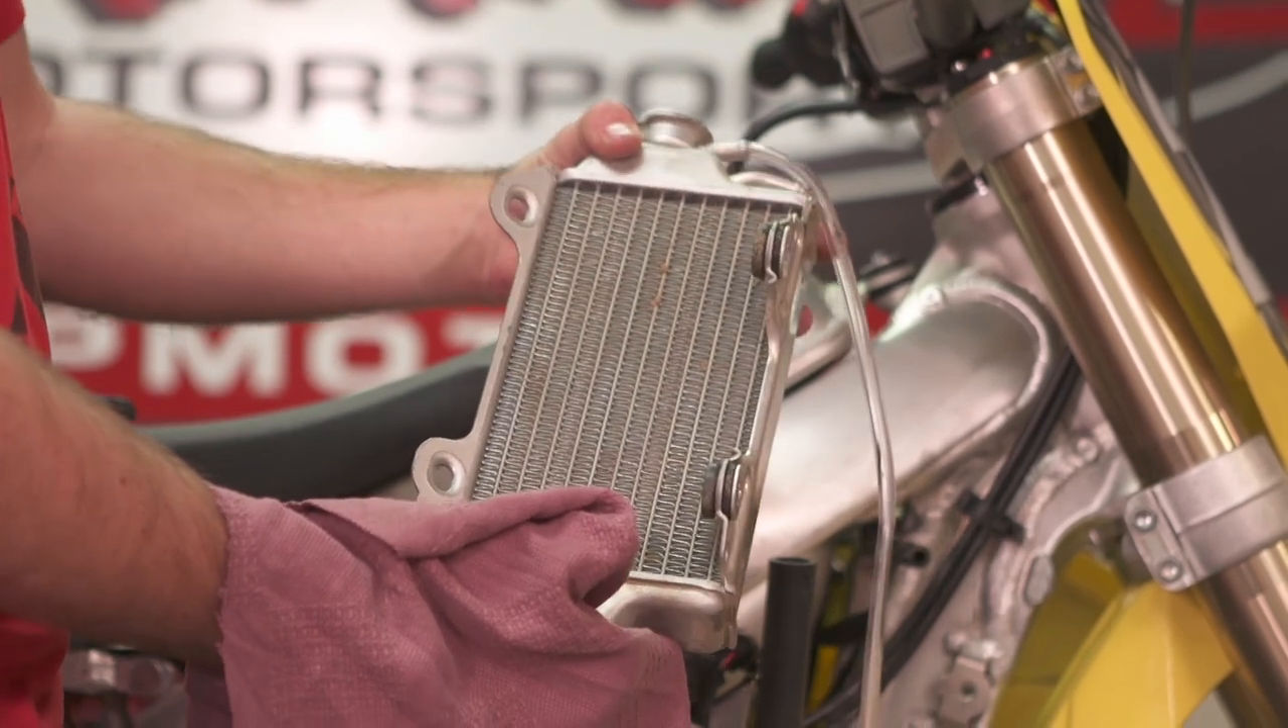Now we have our radiator off as you can see it's pretty straightforward.